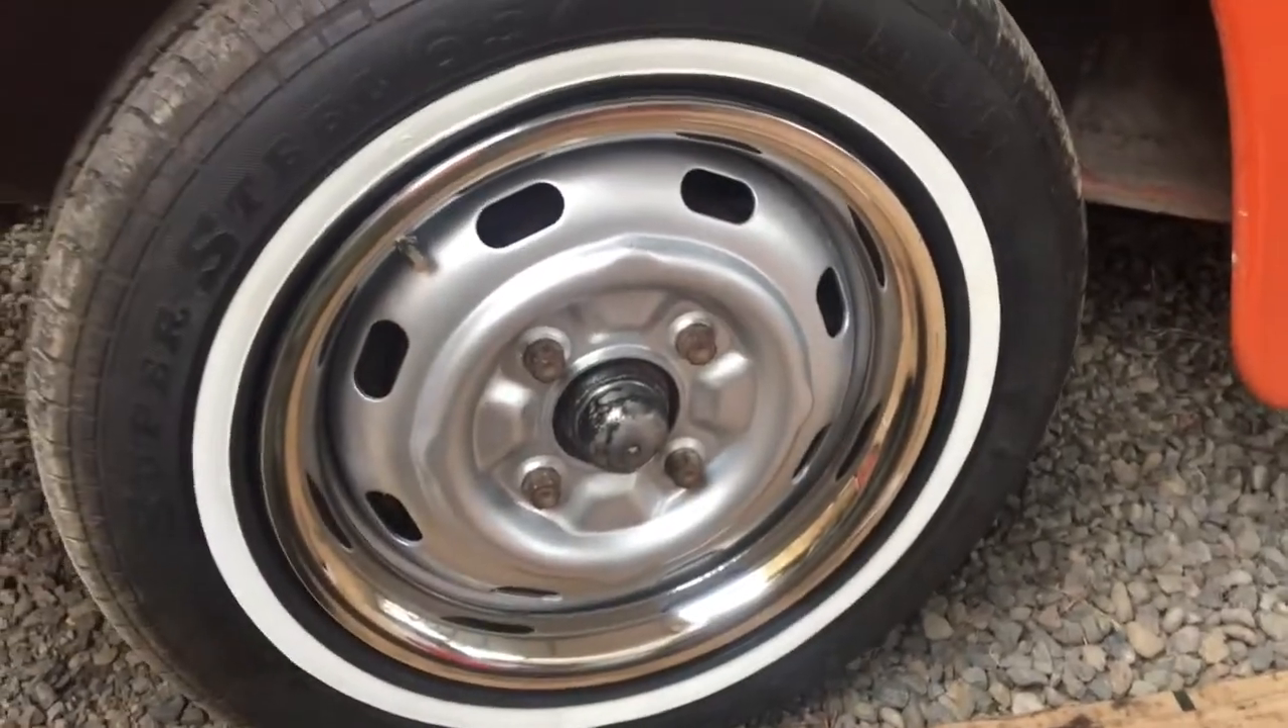And I got the wheel on. So we're all set.